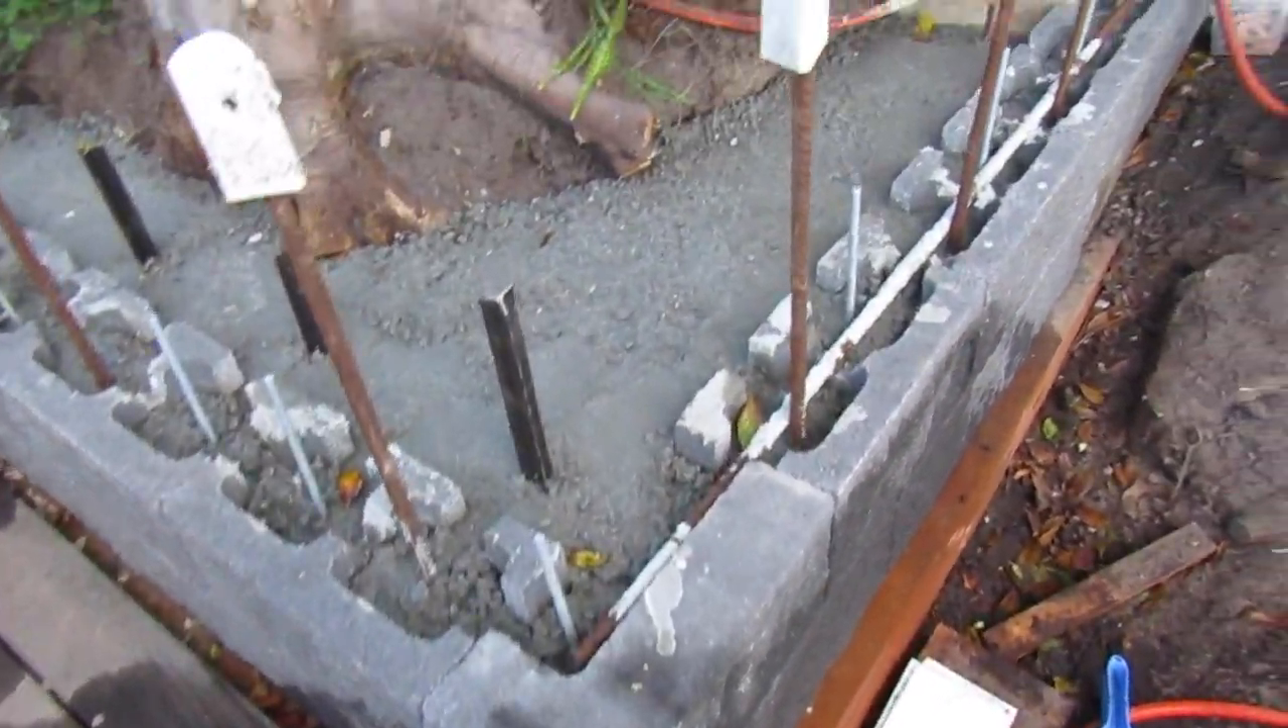With the entire footprint of the wall complete it's just a matter of us laying all the additional courses on top of the block.